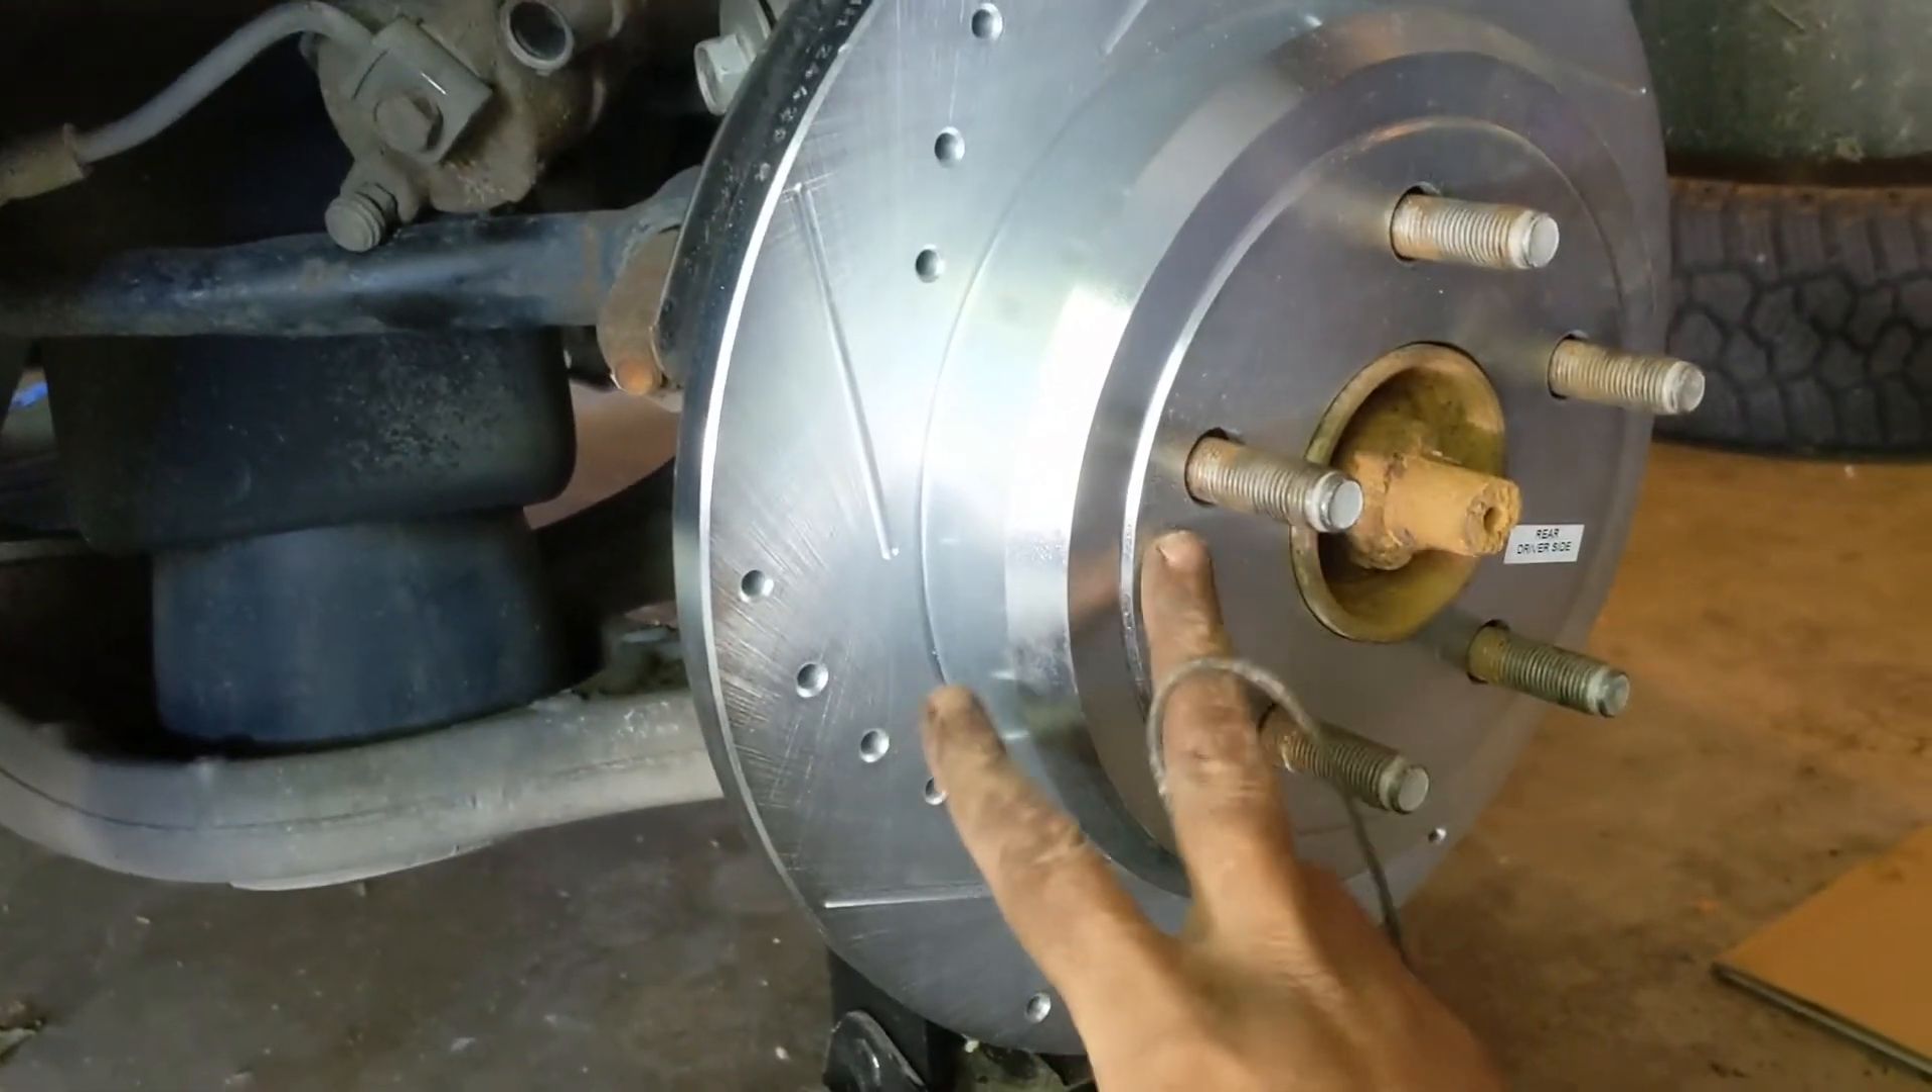I got the new rotor on.